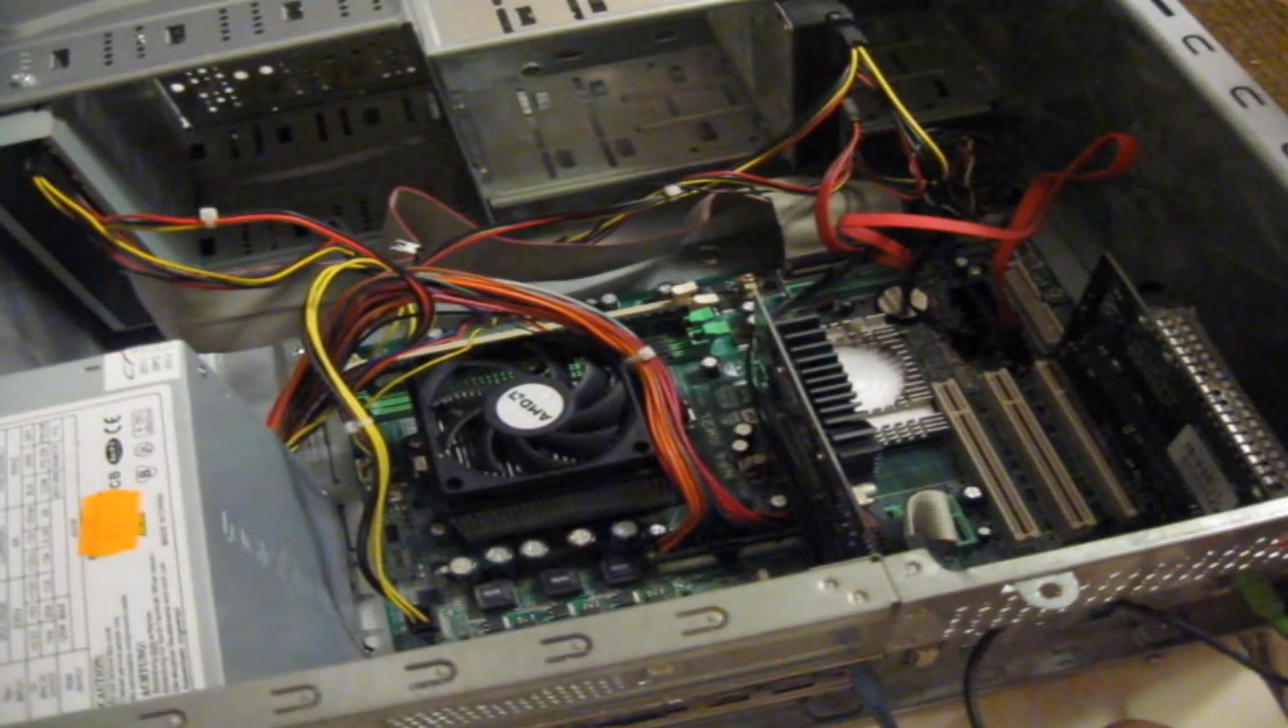Ну вот материнская плата установлена в системный блок.